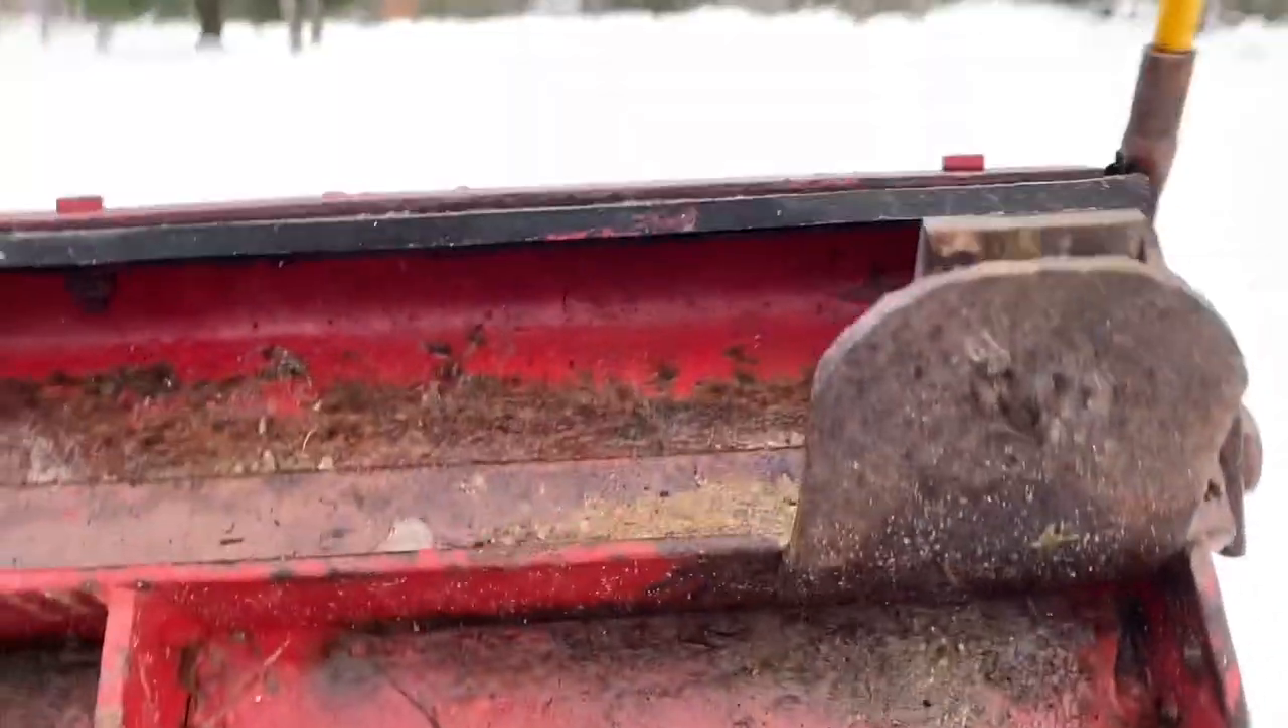On this side, I've welded a piece of metal right to the plow. I bent it up a little bit.